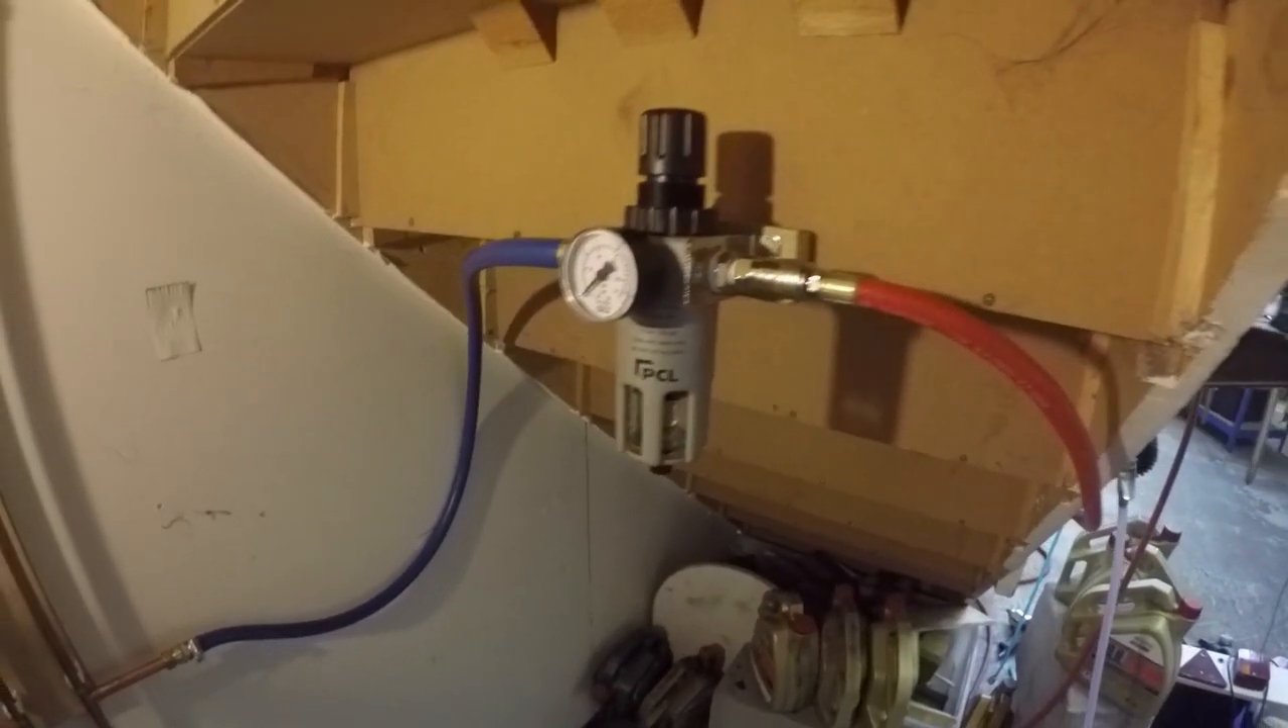And then we've installed our filter regulator. And that's pretty much the setup.